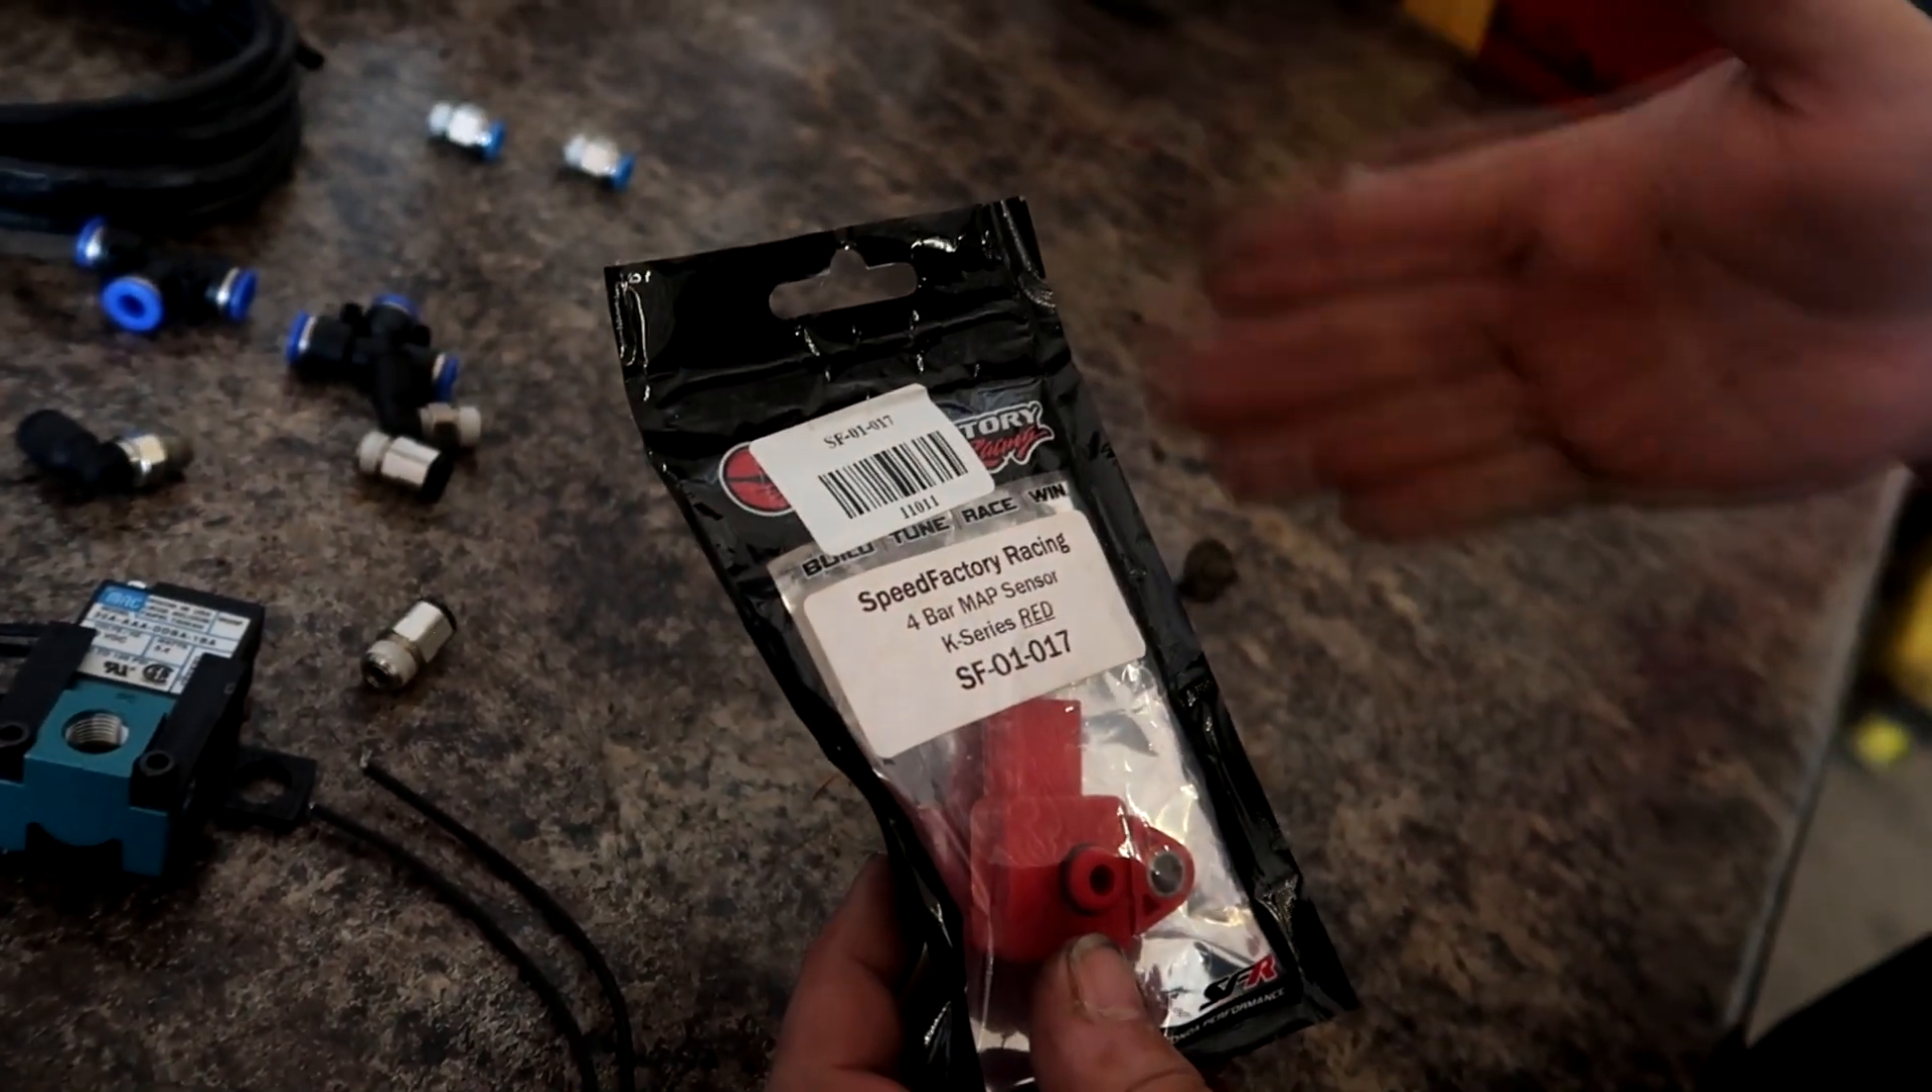This is the map sensor. I have not installed it yet.